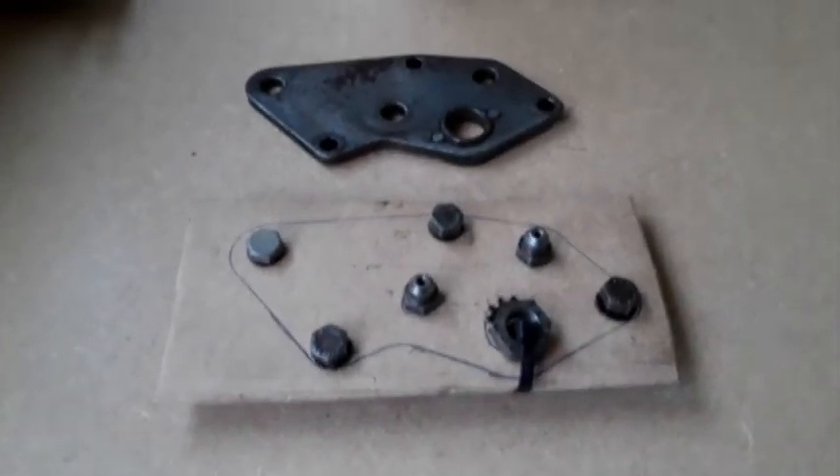There's the six bolts that have been removed from the cam plate.